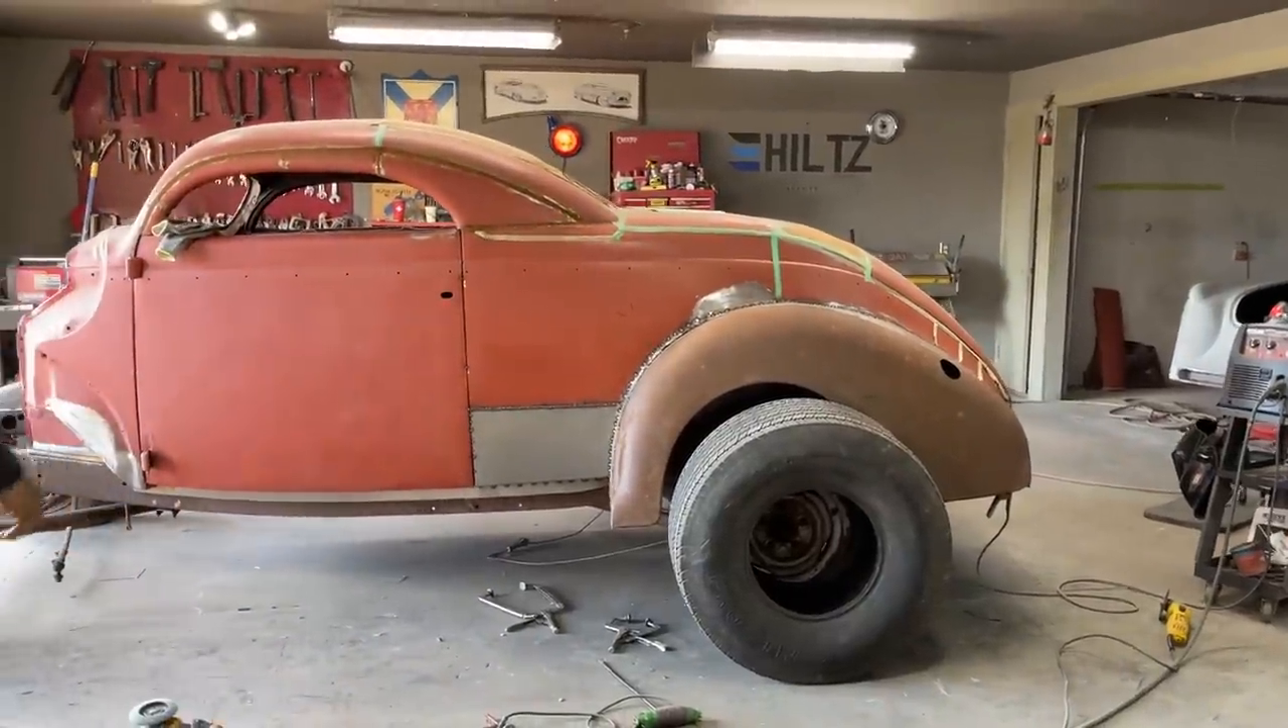So we've got one fender on, and we're going to continue, we're going to have to weld that all up.